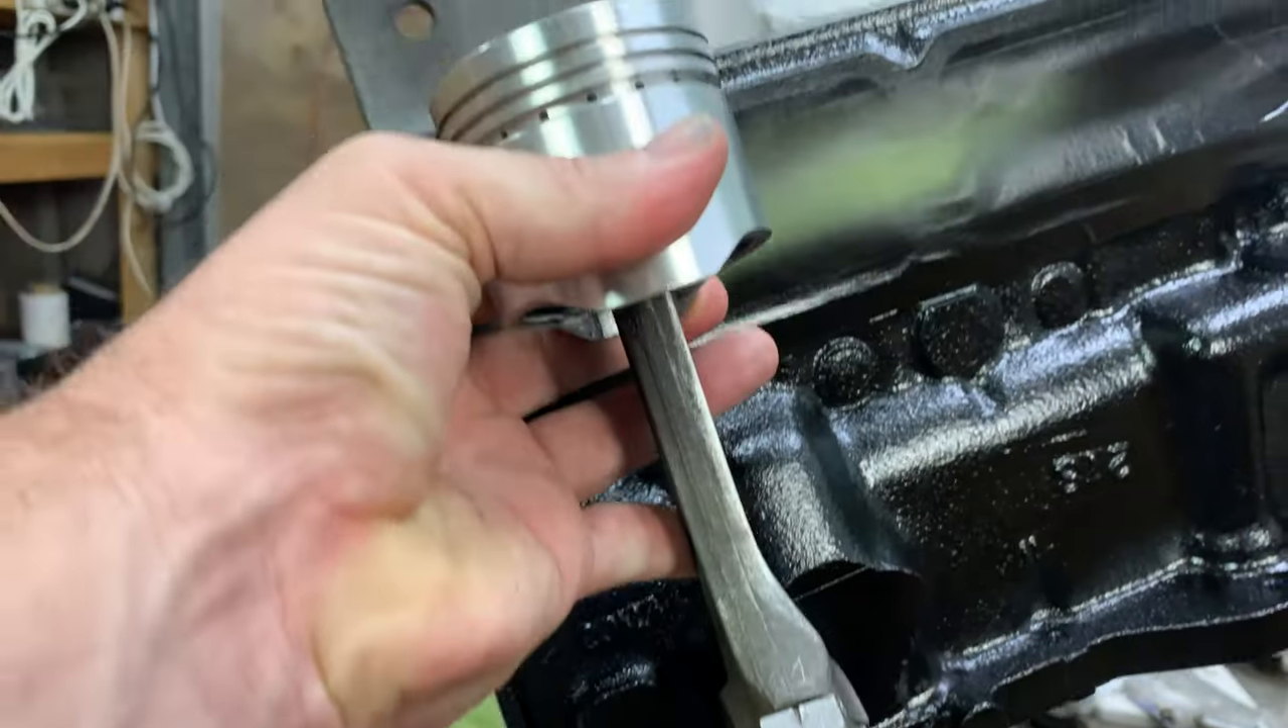Now I haven't got the rings on yet.